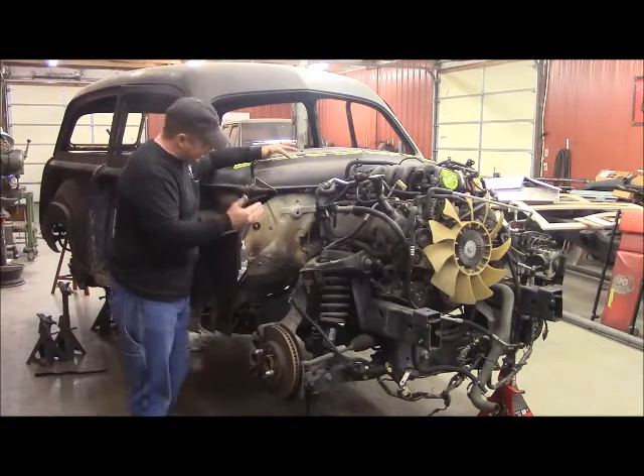Now I've got all your fenders and front end back off.